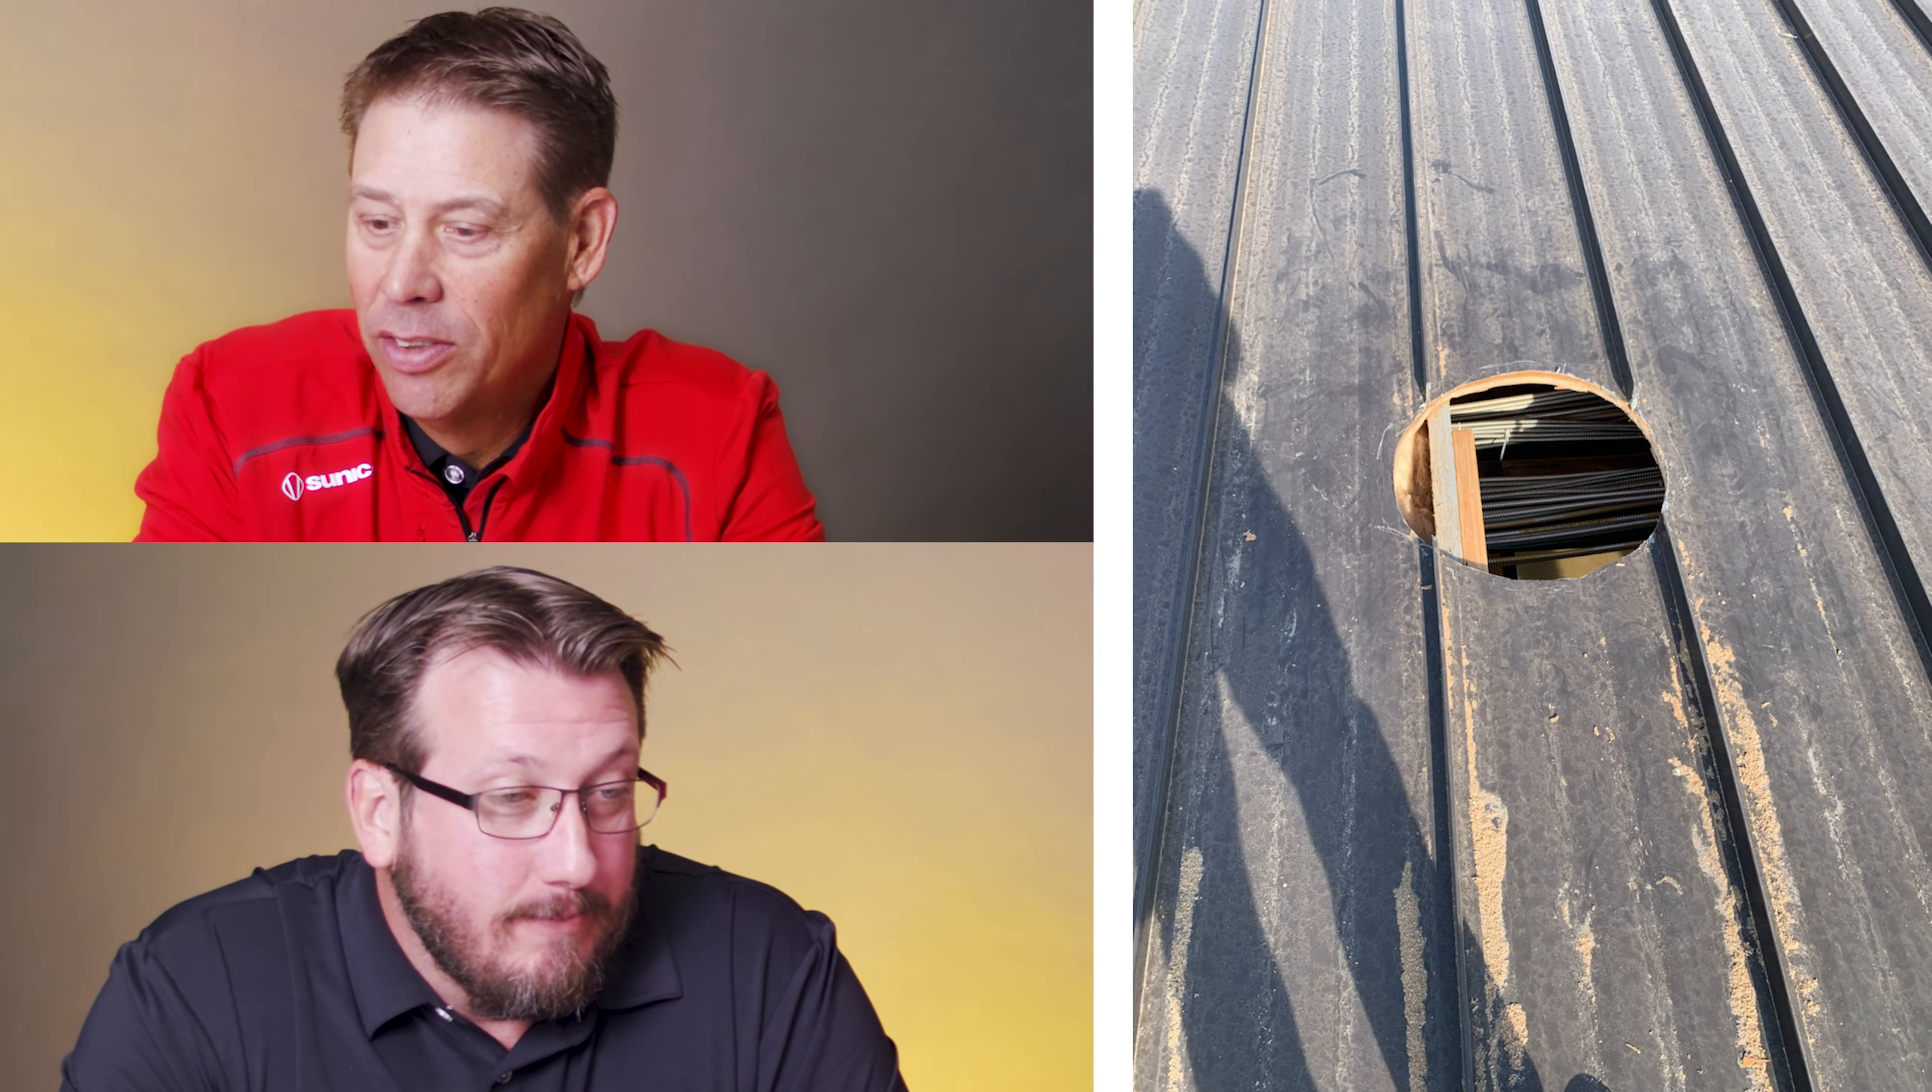But the pipe's not going to go through the rafter. The rafter's in the way. The rafter is in the way.